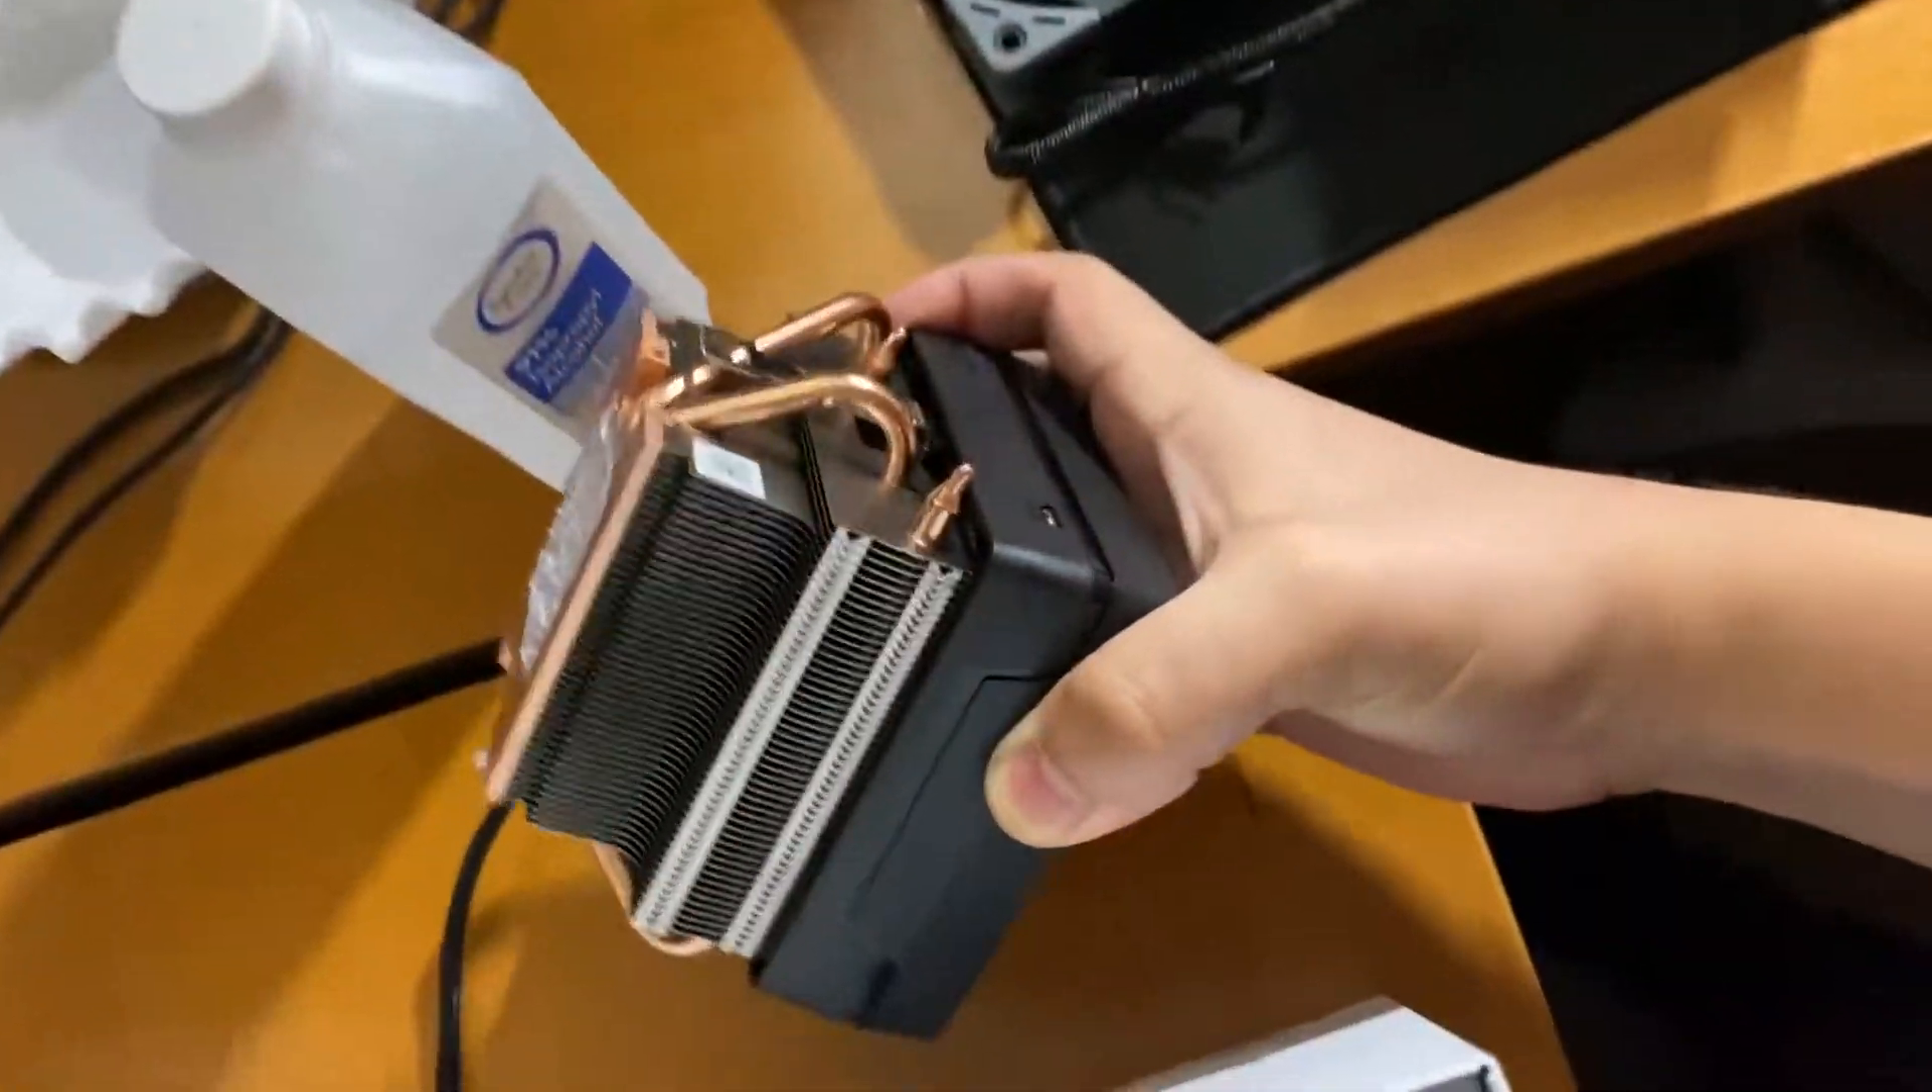So here I've removed the CPU cooler, the stock one, the Wraith prism.